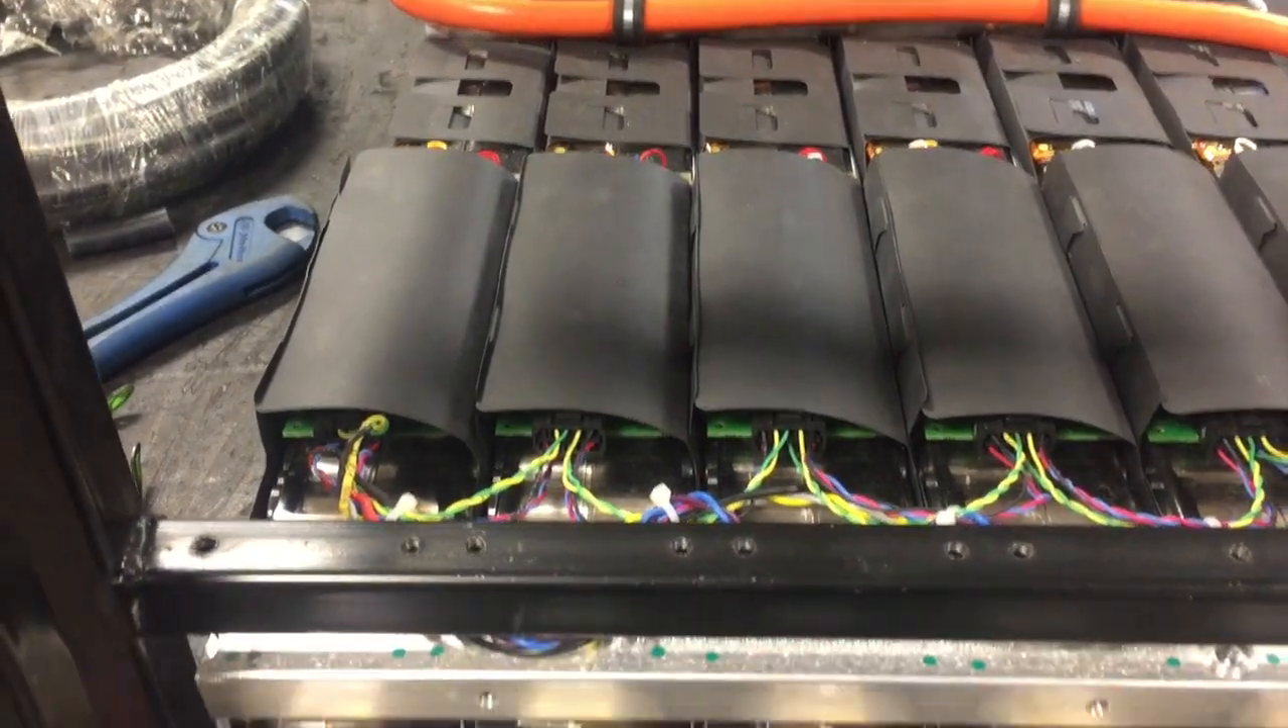We've also extended the battery management loom. So that's all plugged in along here now.